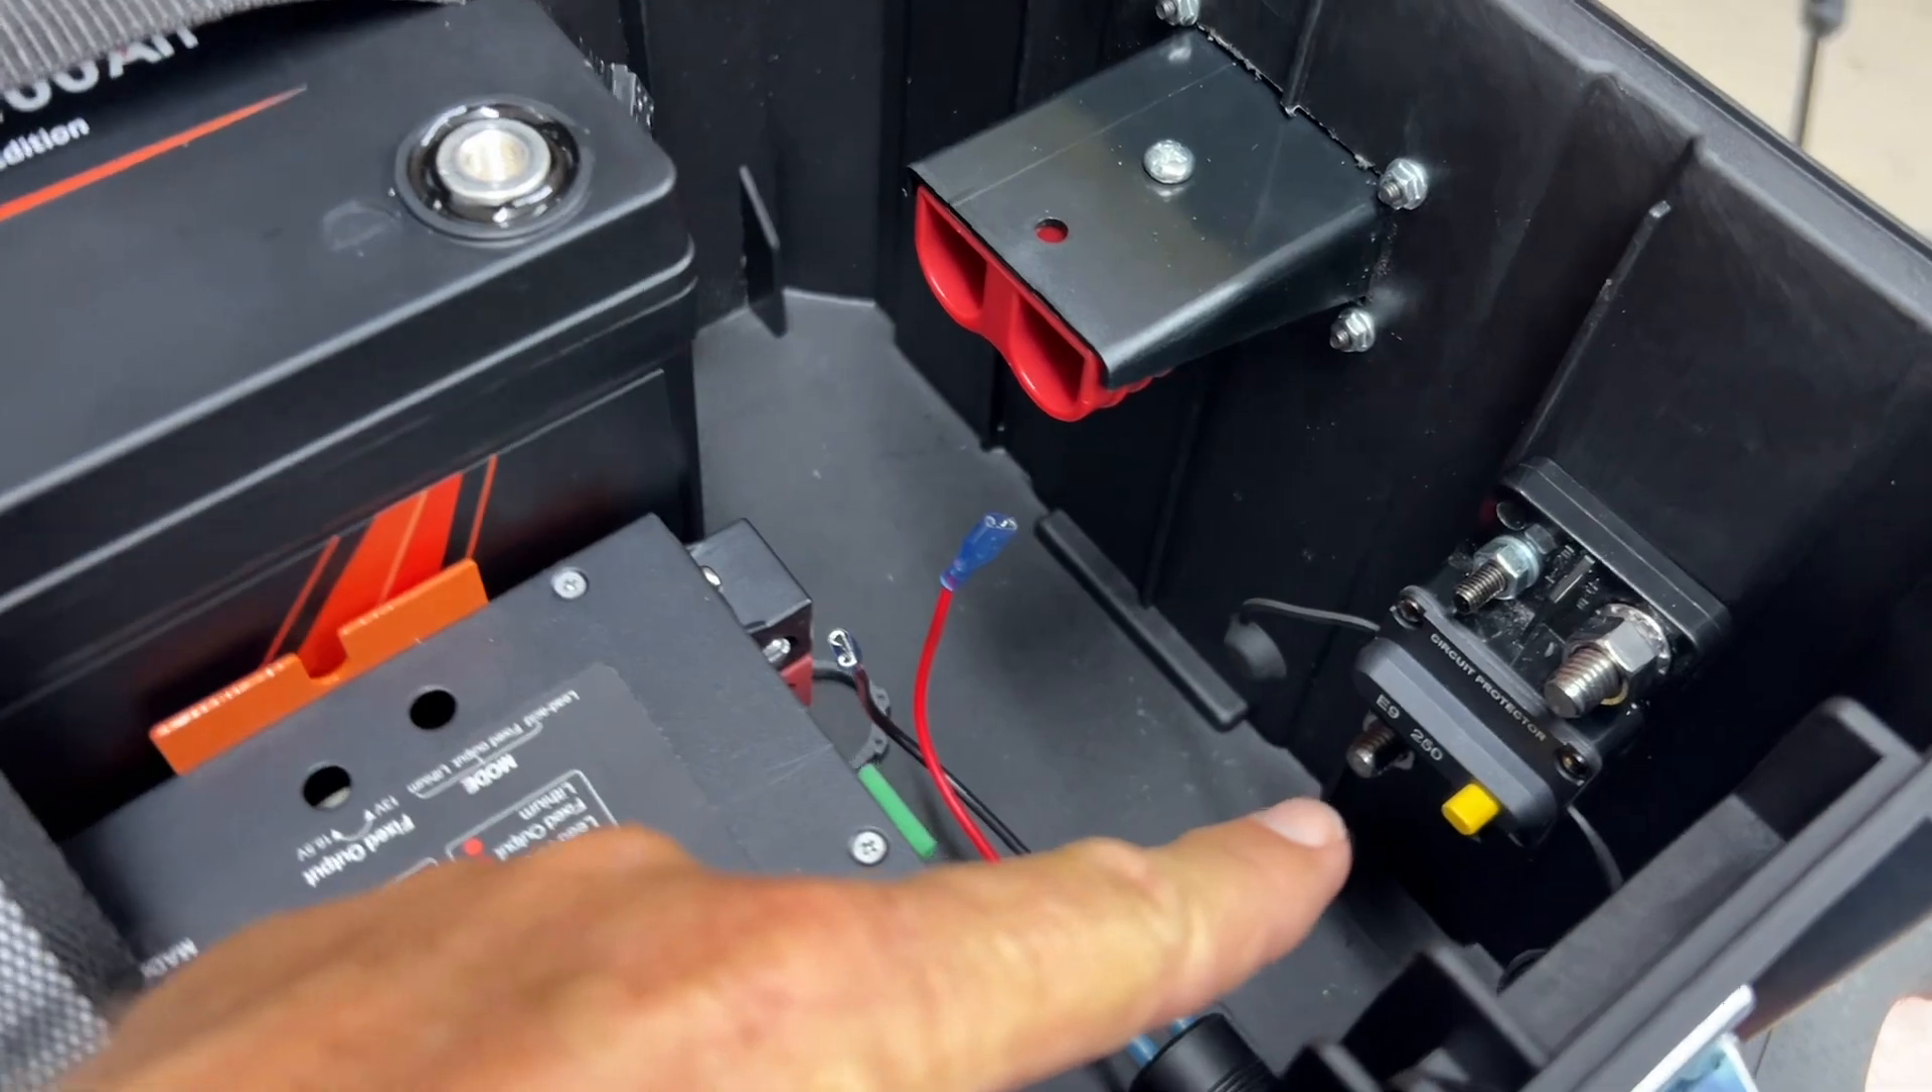We've mounted the circuit breaker, right? 250 amp, that's in line with the positive.